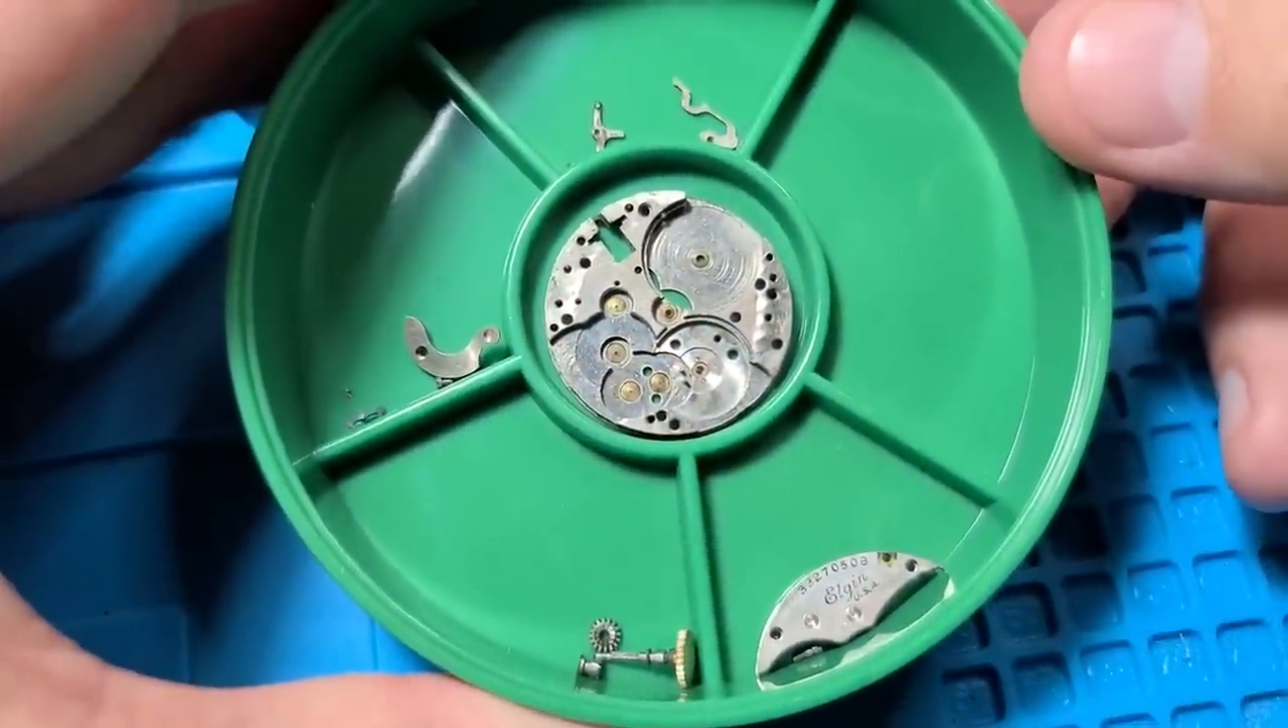And here is the watch completely disassembled.